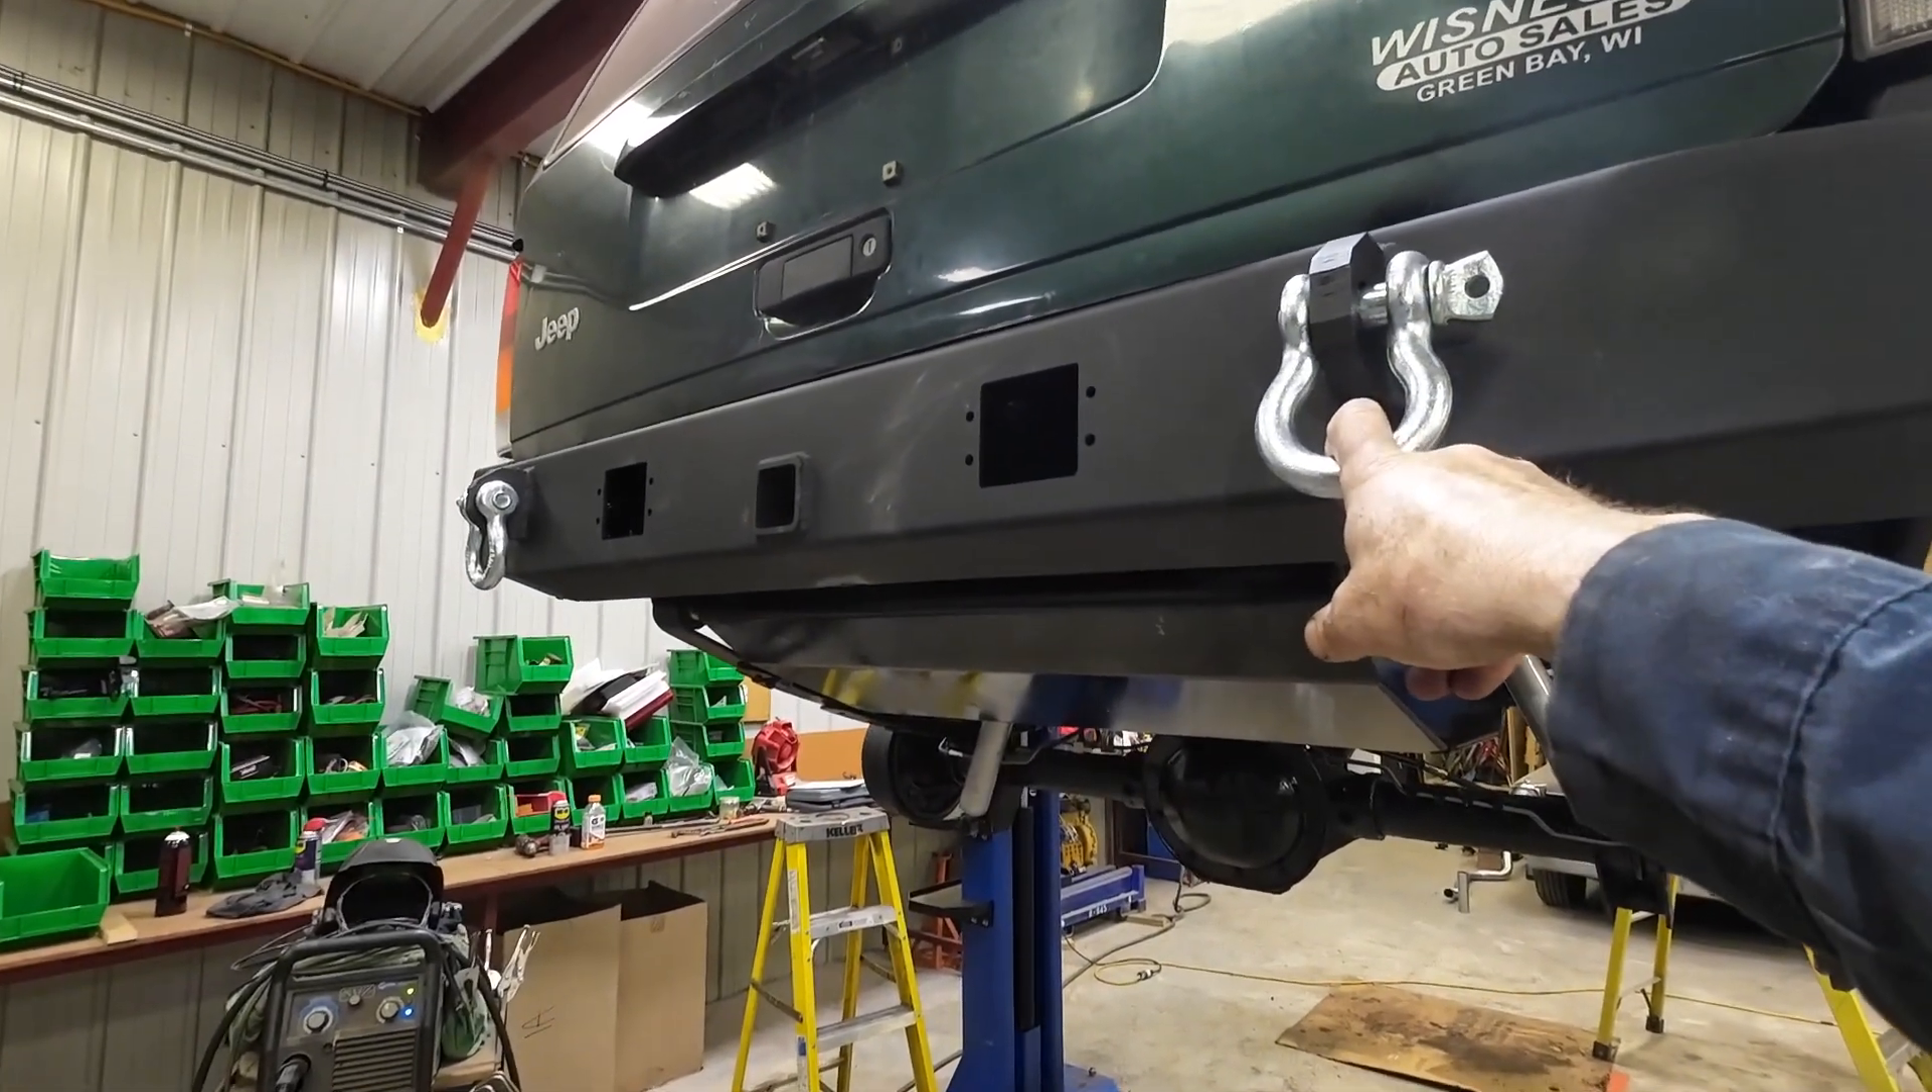Well, Krusty's got a nice rear end now. We've got the back bumper on.